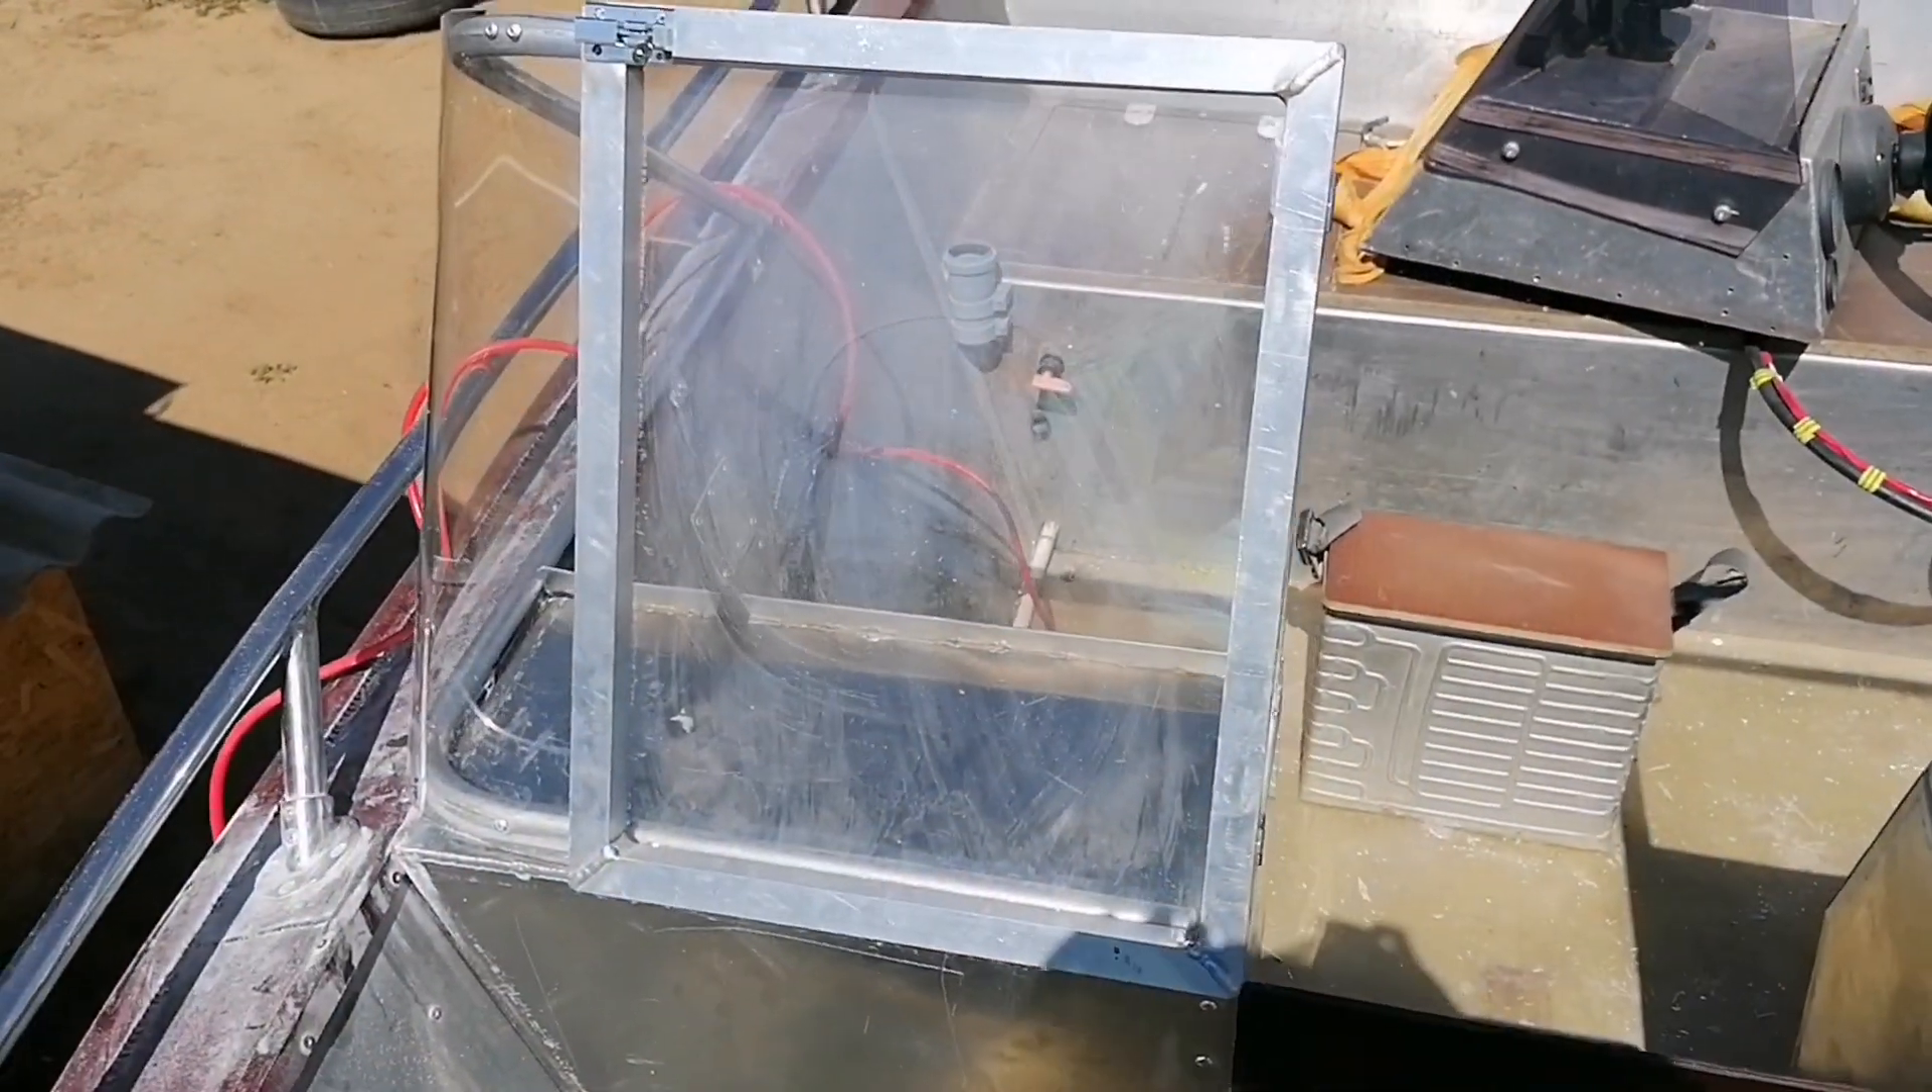Вот поставил стекла вот так все получилось.